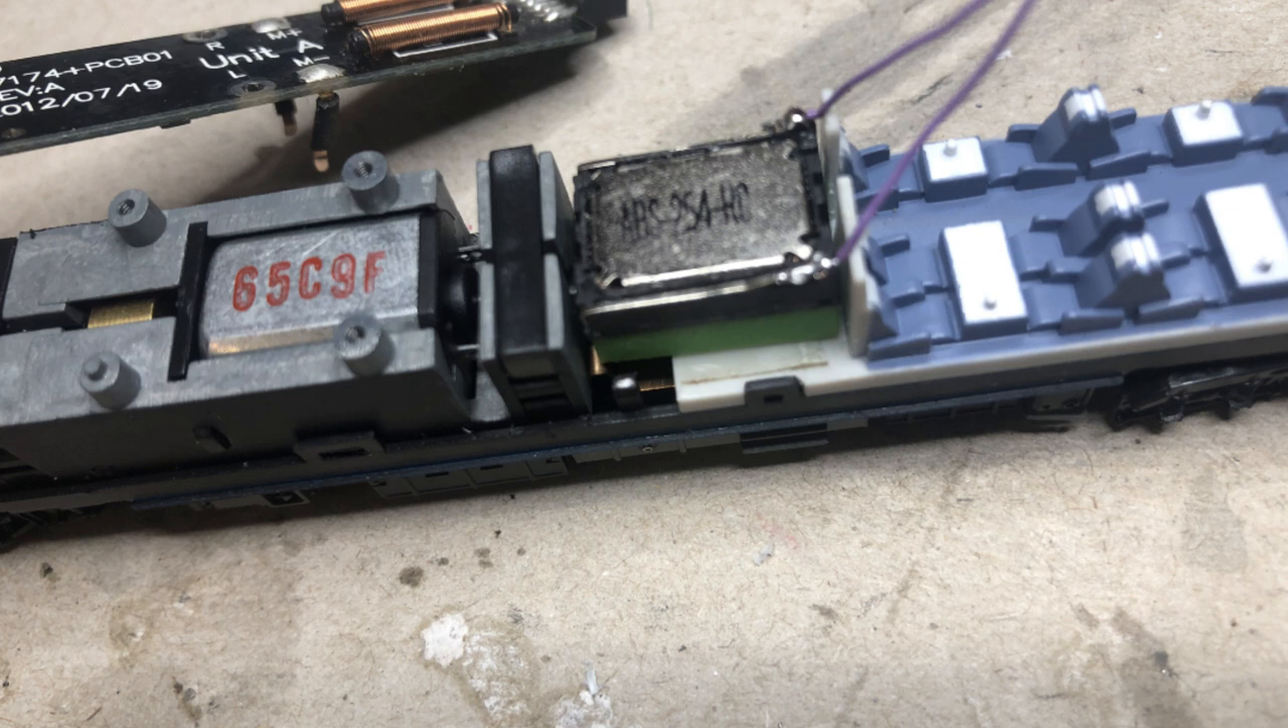So with the speaker wires connected to the speaker I pushed the speaker onto its double -sided sticky tape and as you can see it's a nice tidy fit behind there.